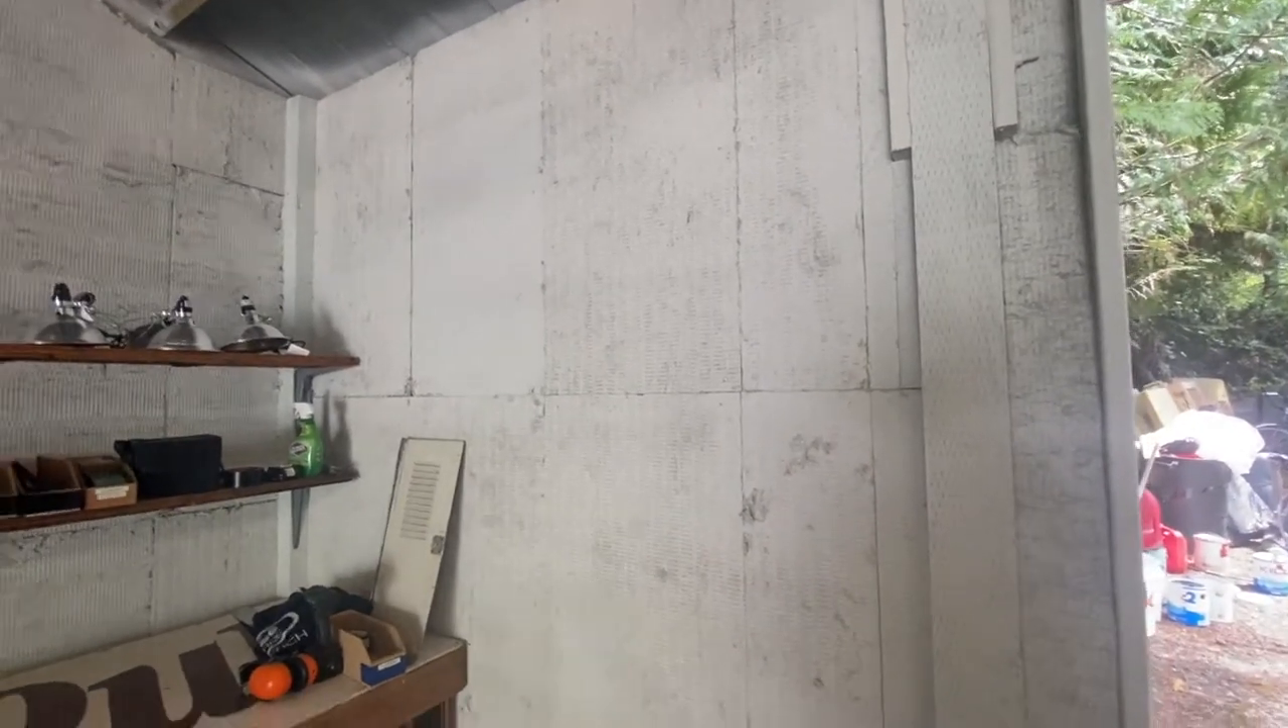But just for now, I put the comfort board up and I will cover this with plywood at a later time.